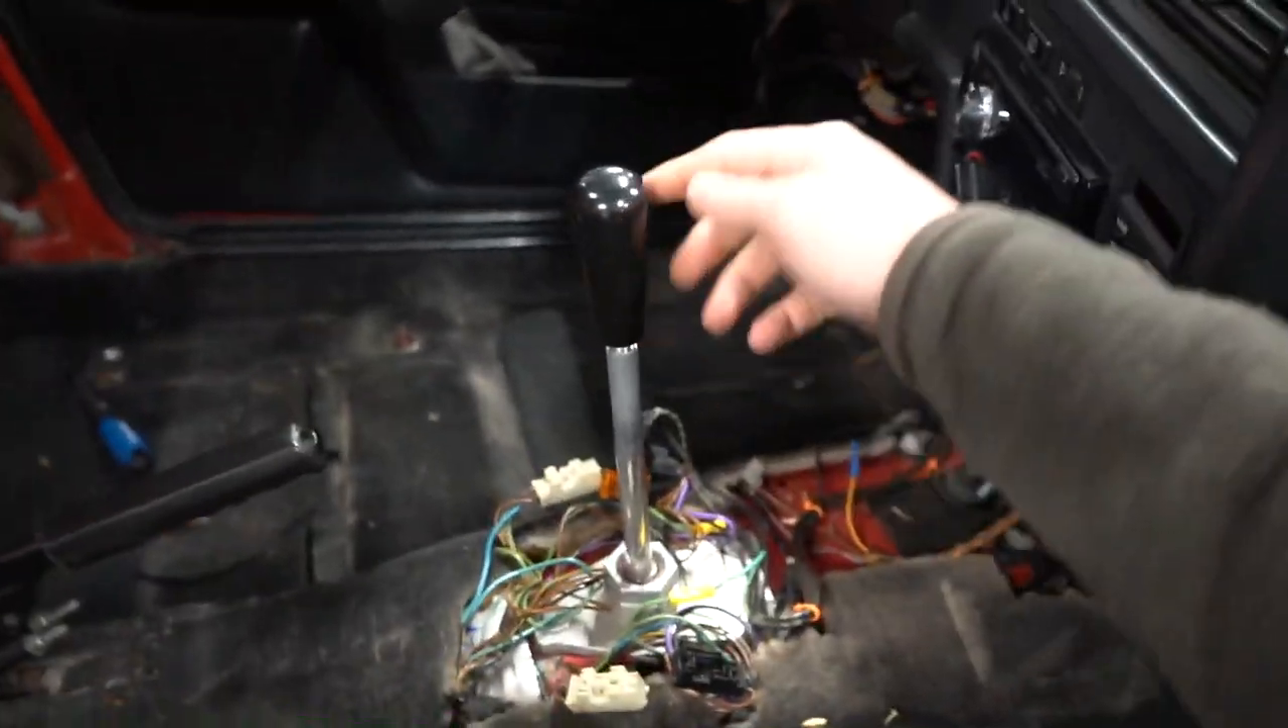See the interior comes apart pretty easy. Center console is out.